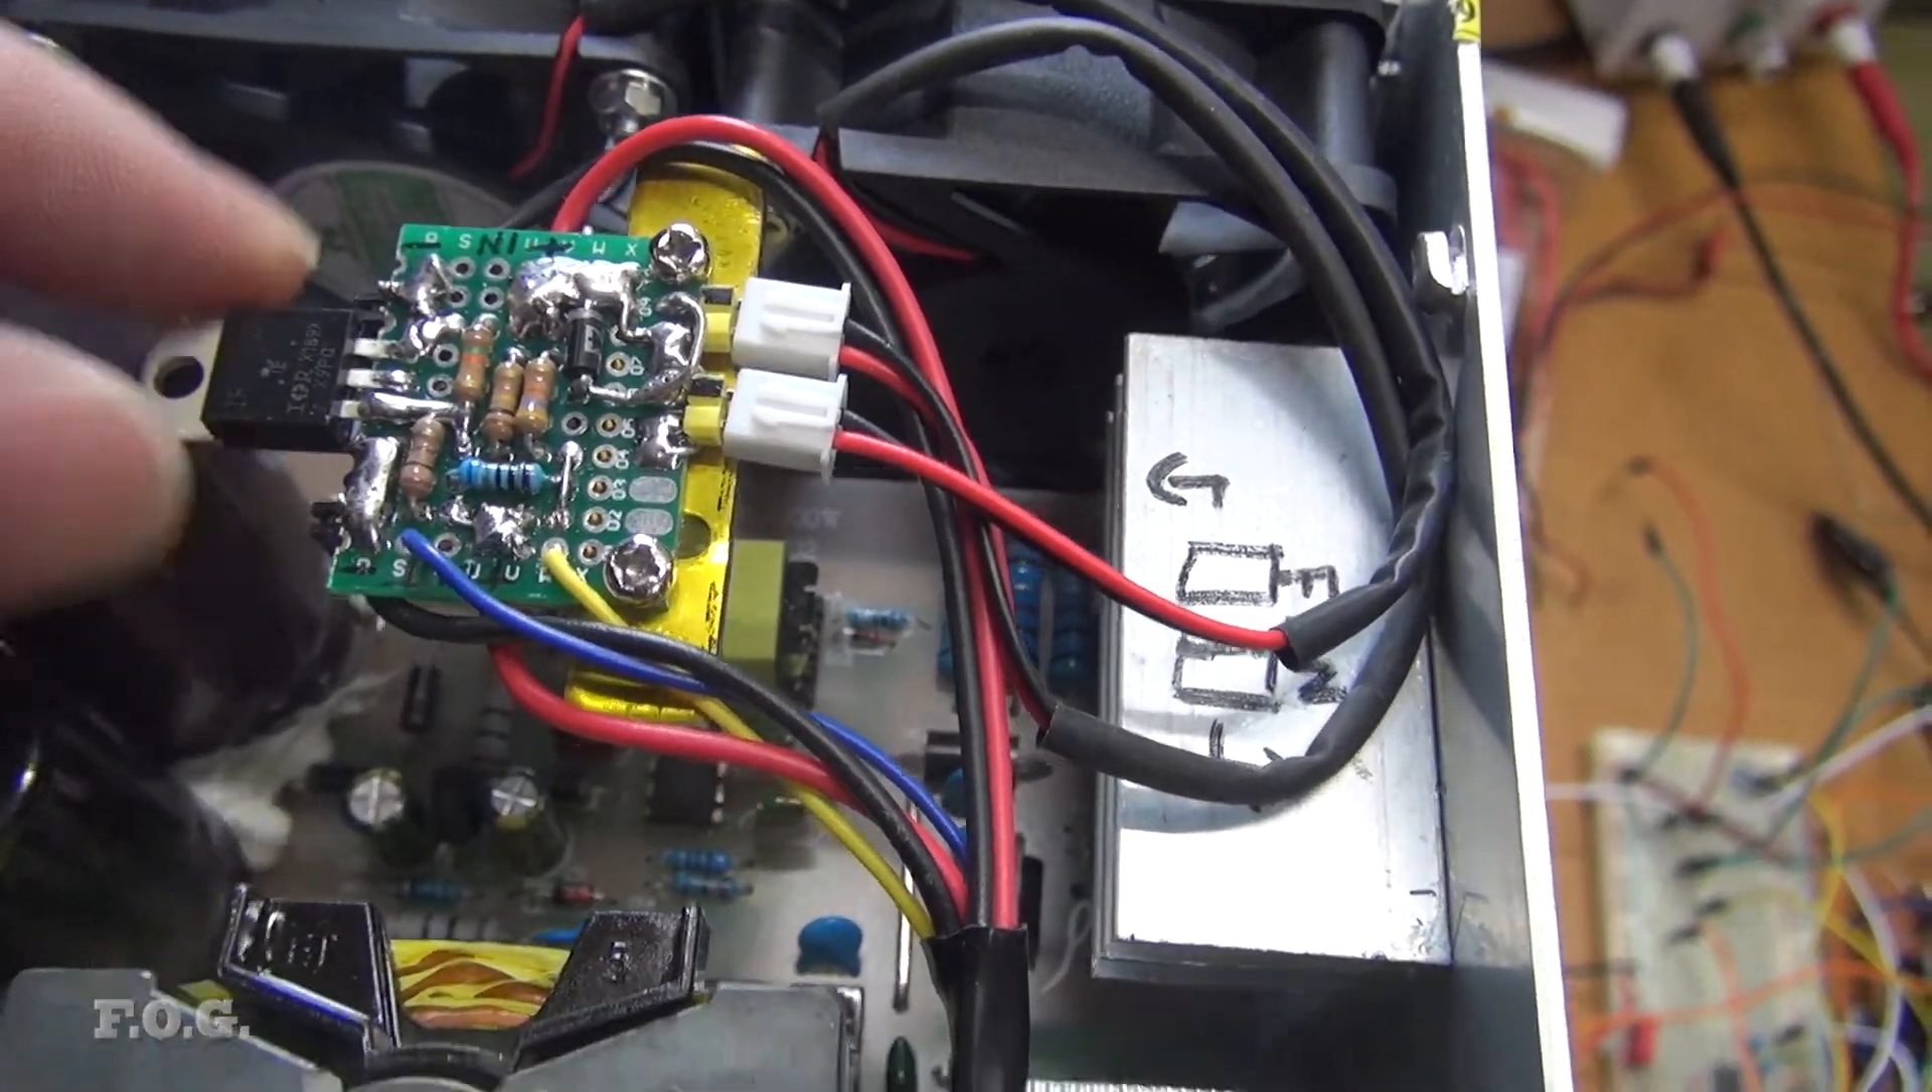You can see the little daughter board here. It's mounted pretty well. I just screwed it on to one of the spare screws holes here and made an aluminium bracket.